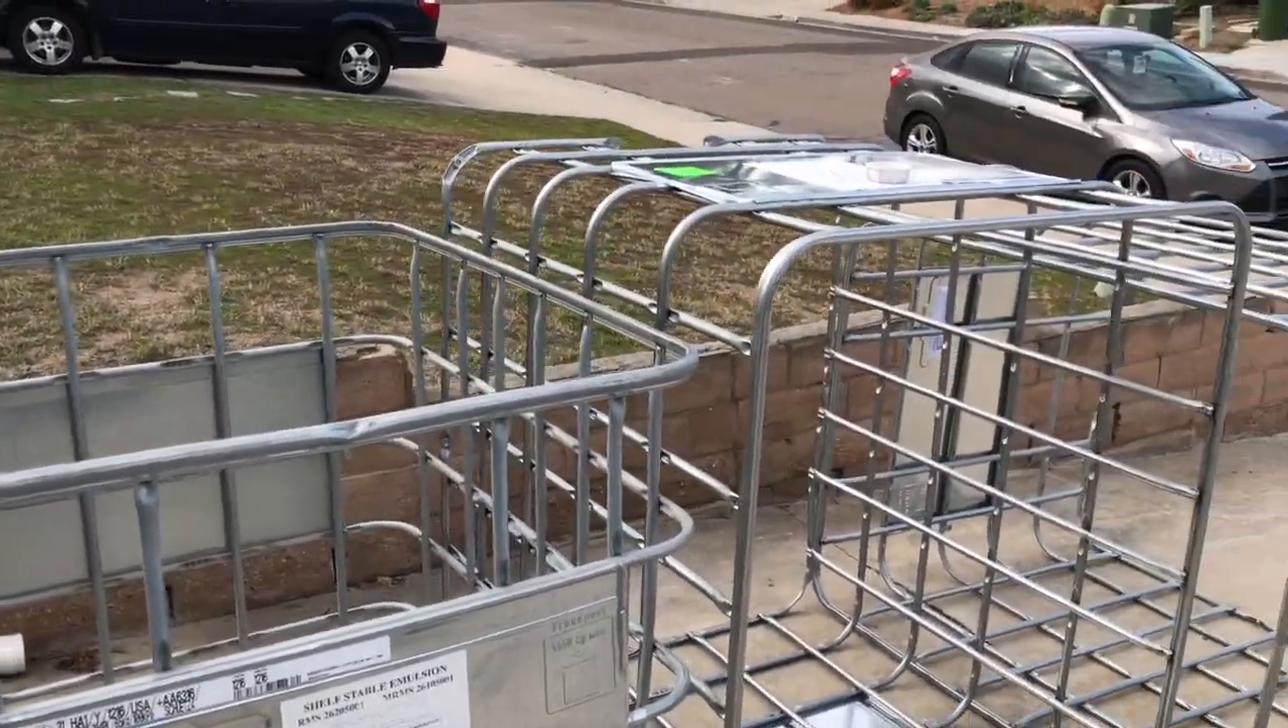But the last video I showed you we got the totes and so this week I took the cages off the totes.